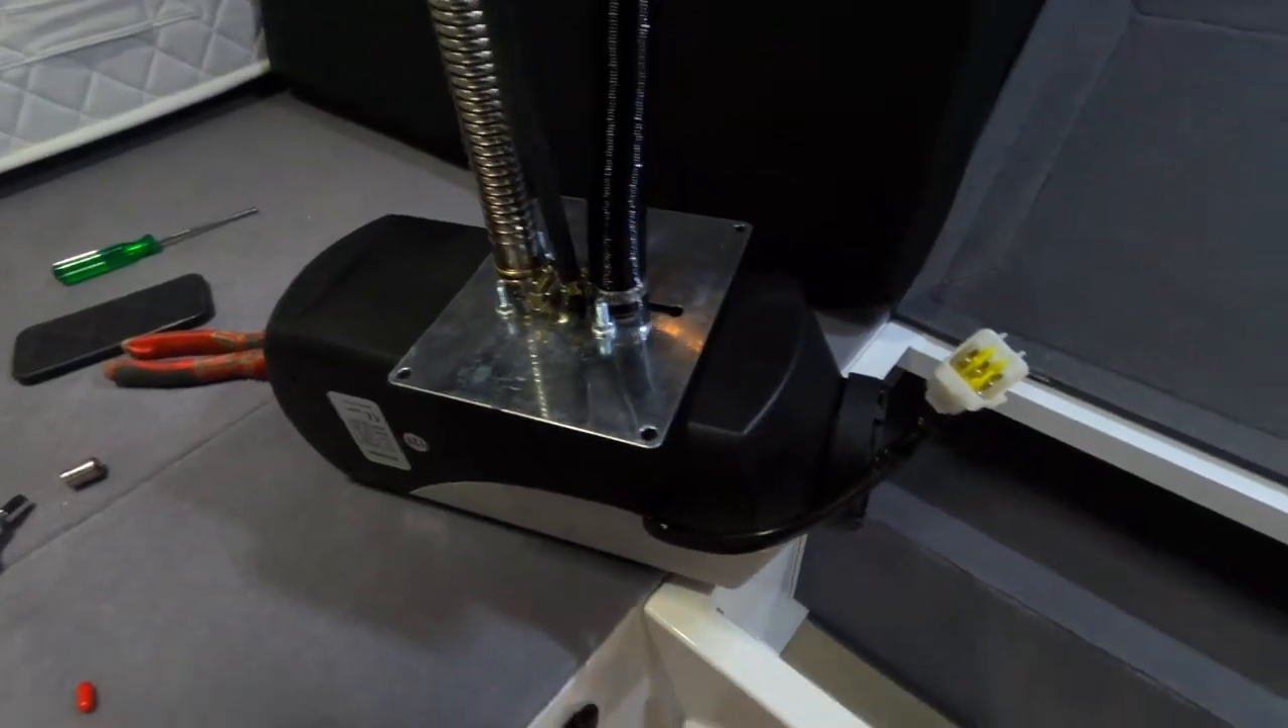So we've got the mounting plate on, the air intake, fuel line, and the exhaust all mounted ready to go.